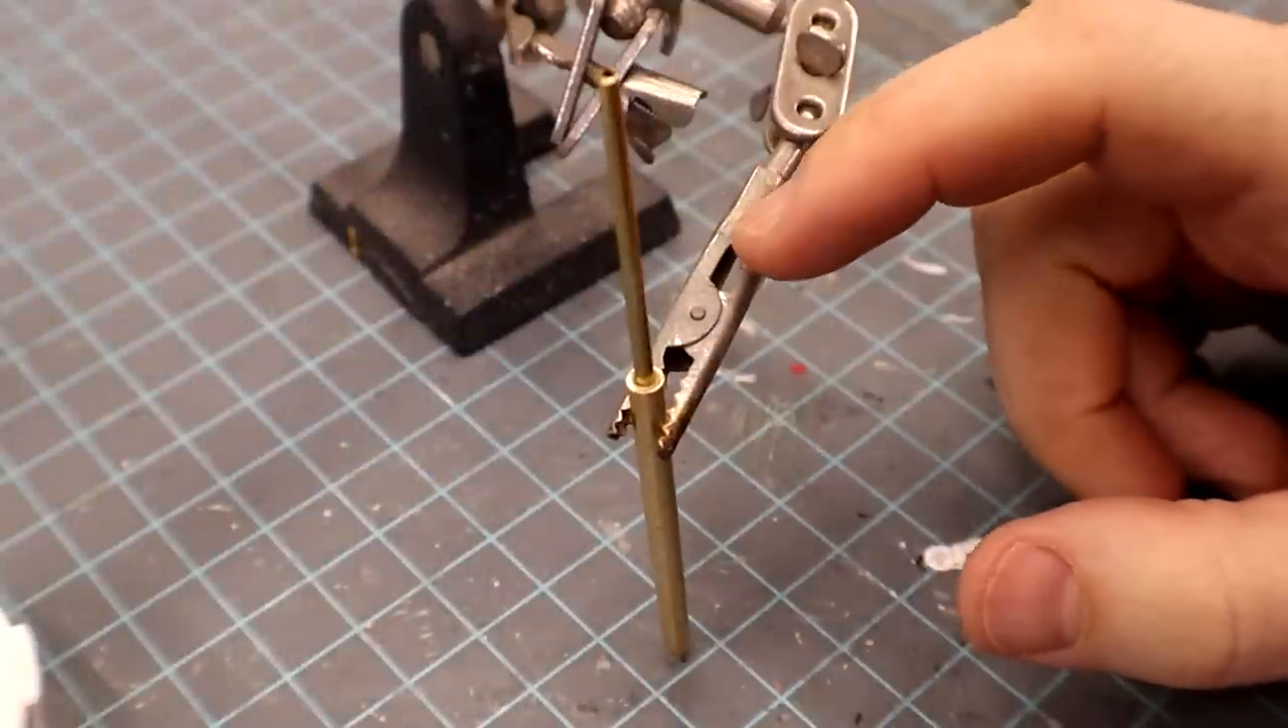Okay, I've gone ahead and slid this brass rod in.